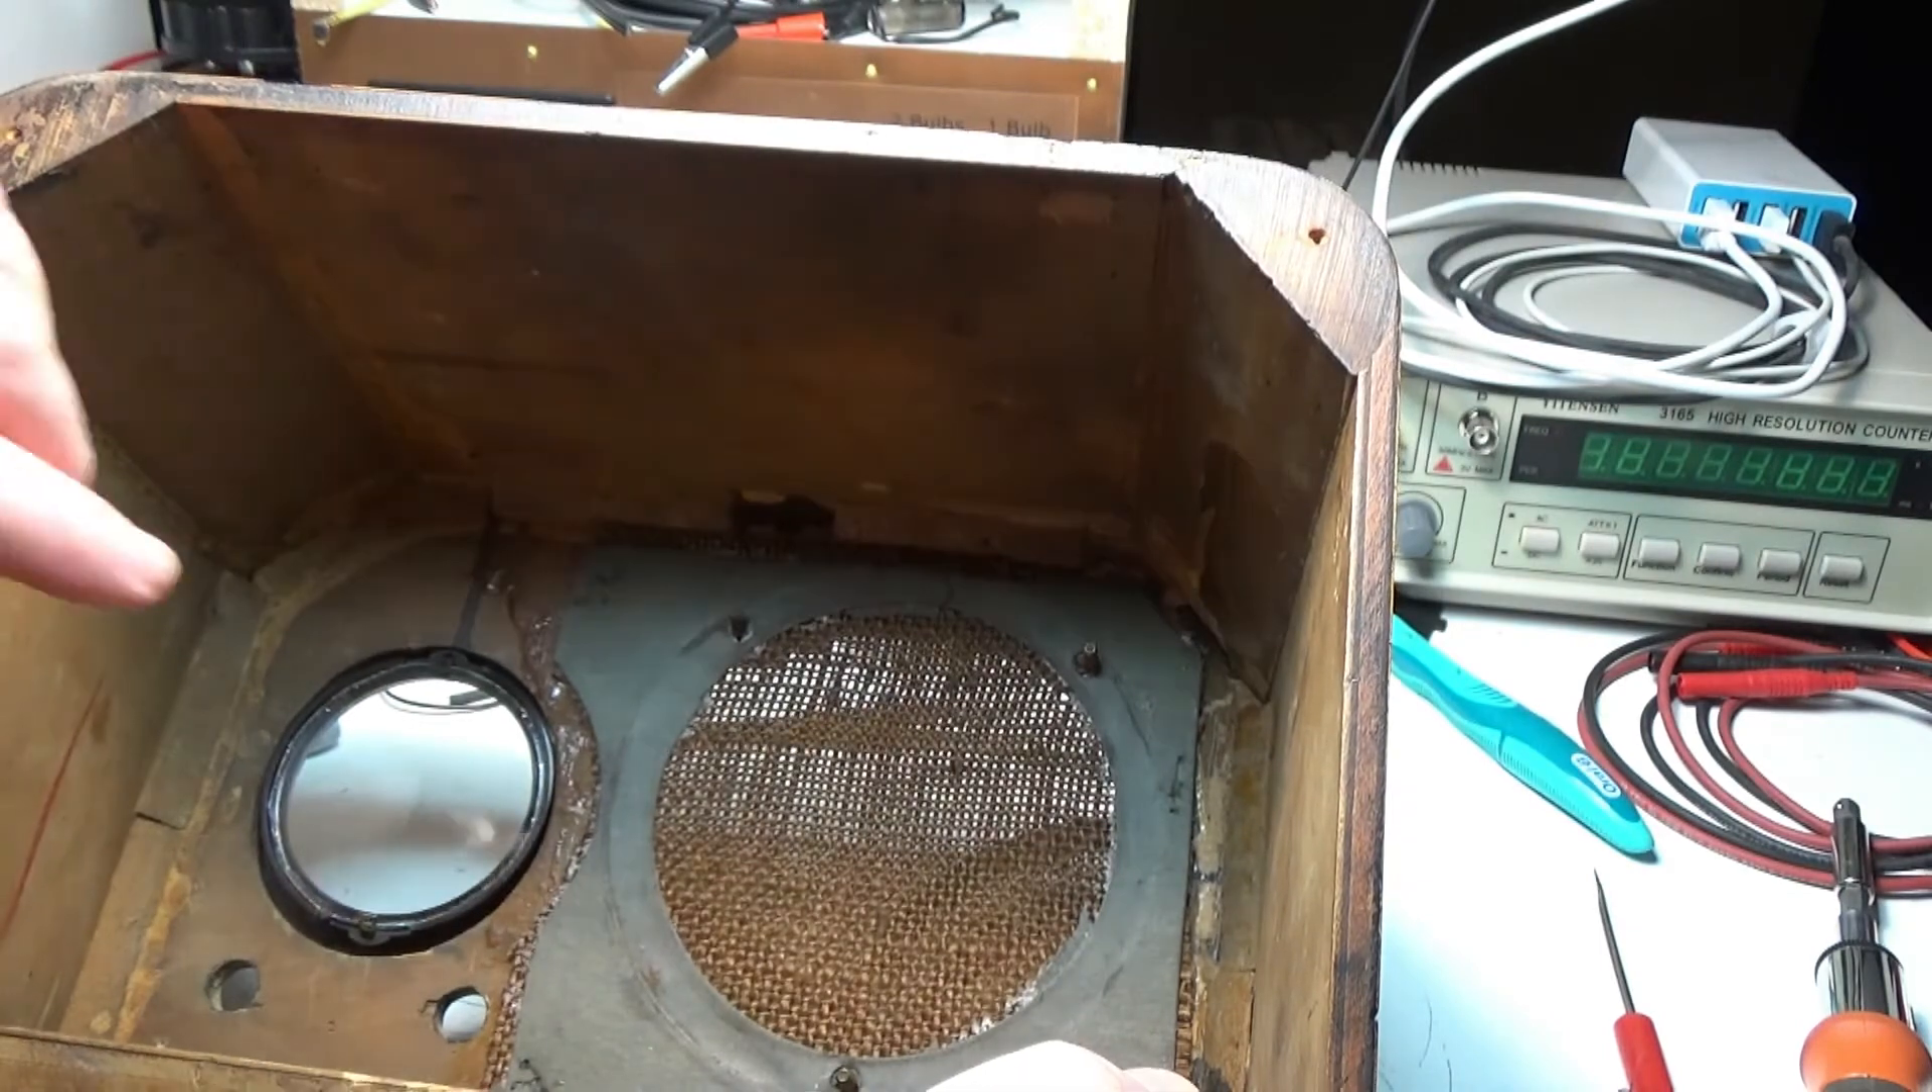I slipped the uh grill cloth back in I trimmed it up.